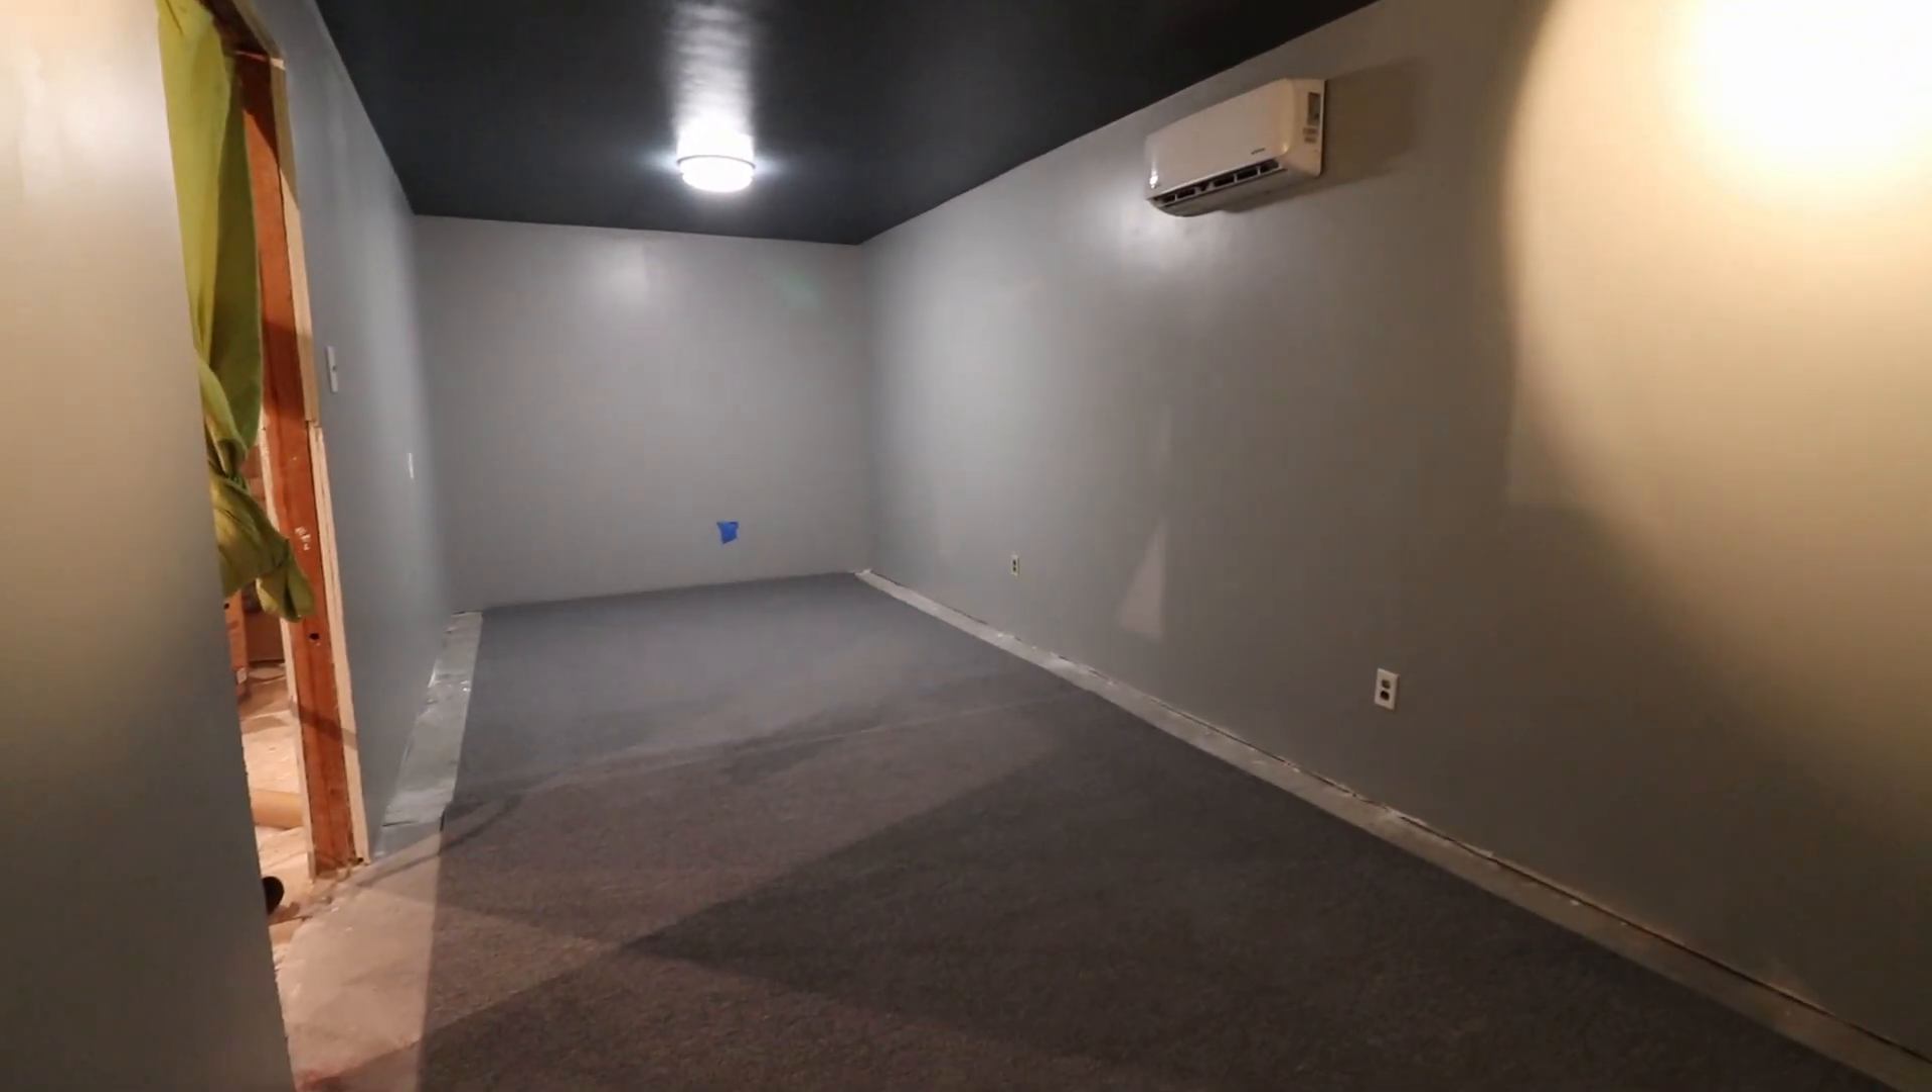So, as you can see, not only did I get the painting done, but I got the lights in, the AC in, and some carpets put down.